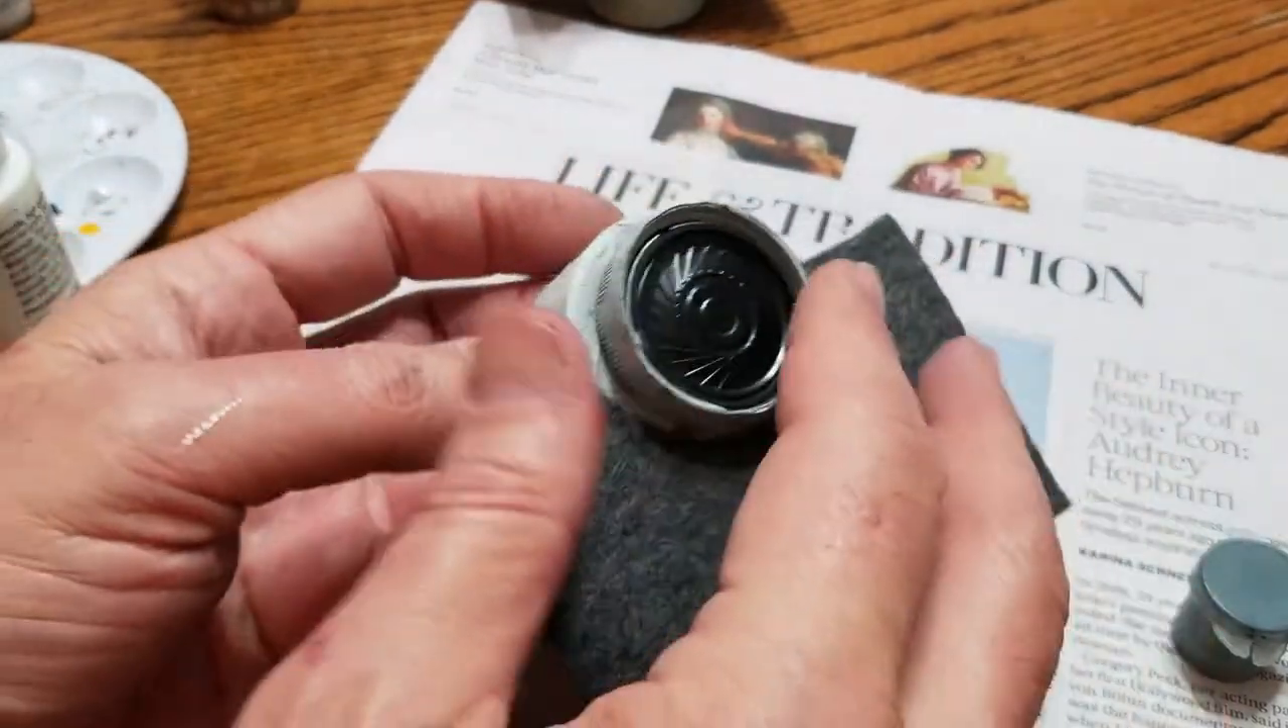But that speaker just seems to fit in there seamlessly, right?